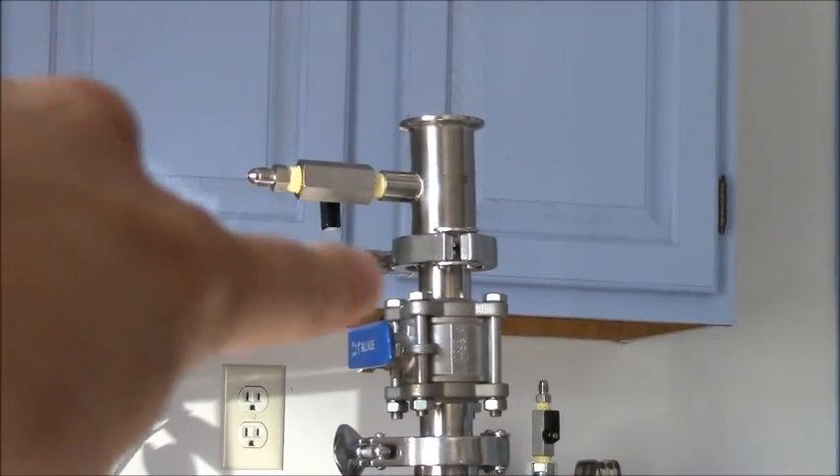We went ahead and added the ball valve, which I was supposed to add first.